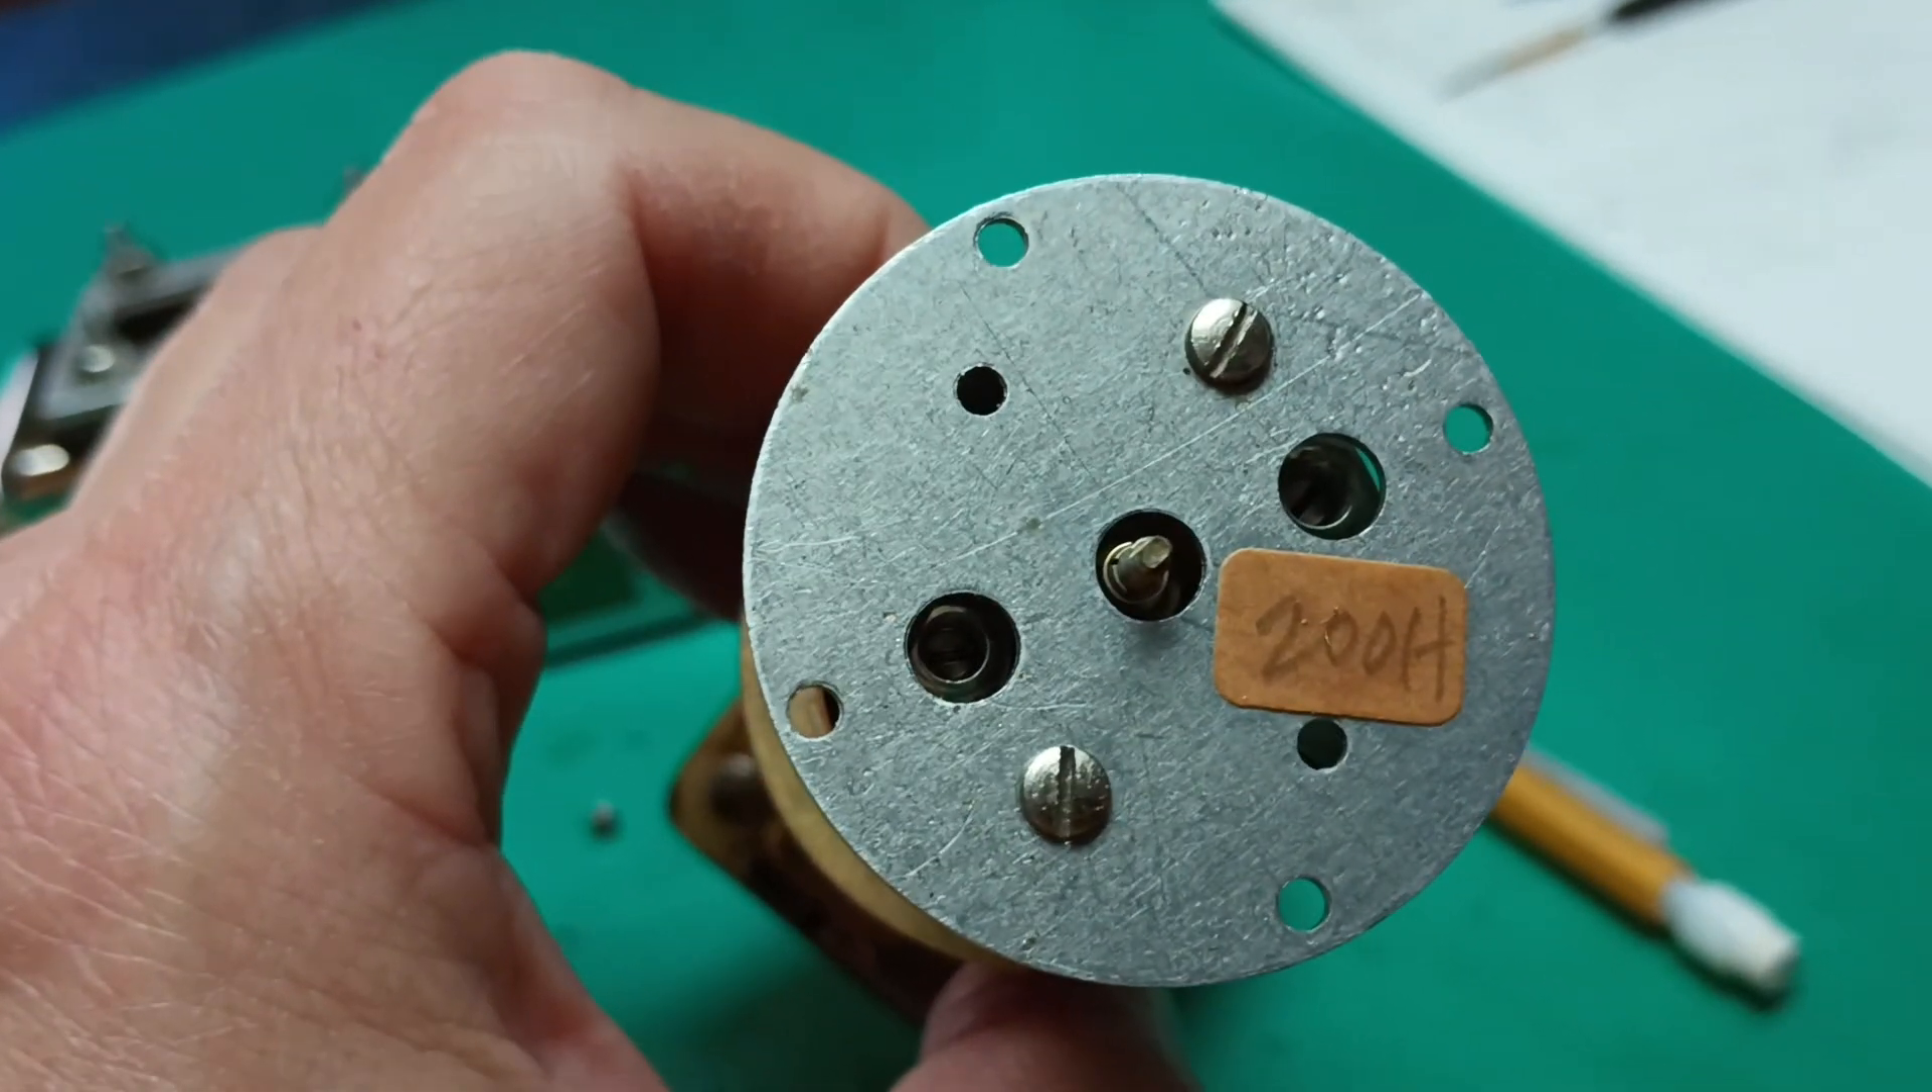There's an alignment here, so that inductor stem in the center of the view there is more or less centered in that hole.